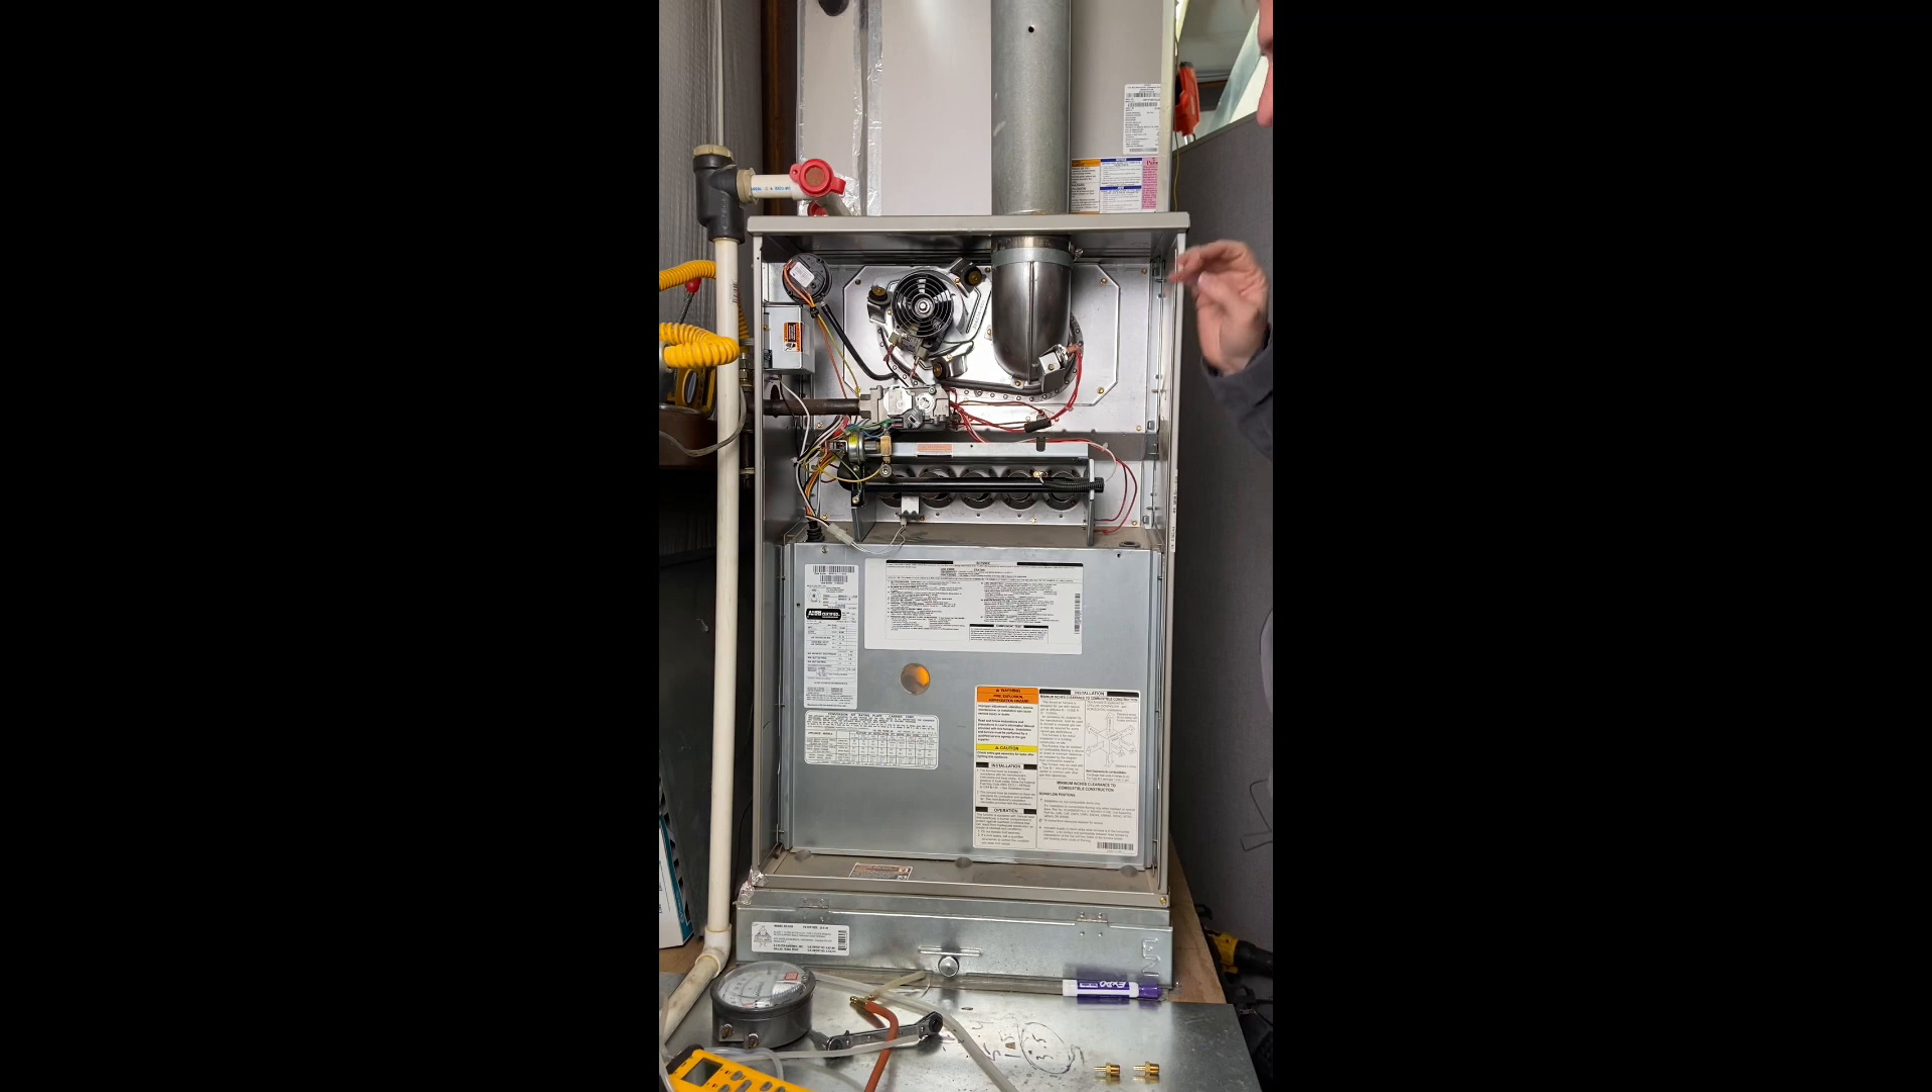With this panel out of the way, we can see the components of the gas furnace.